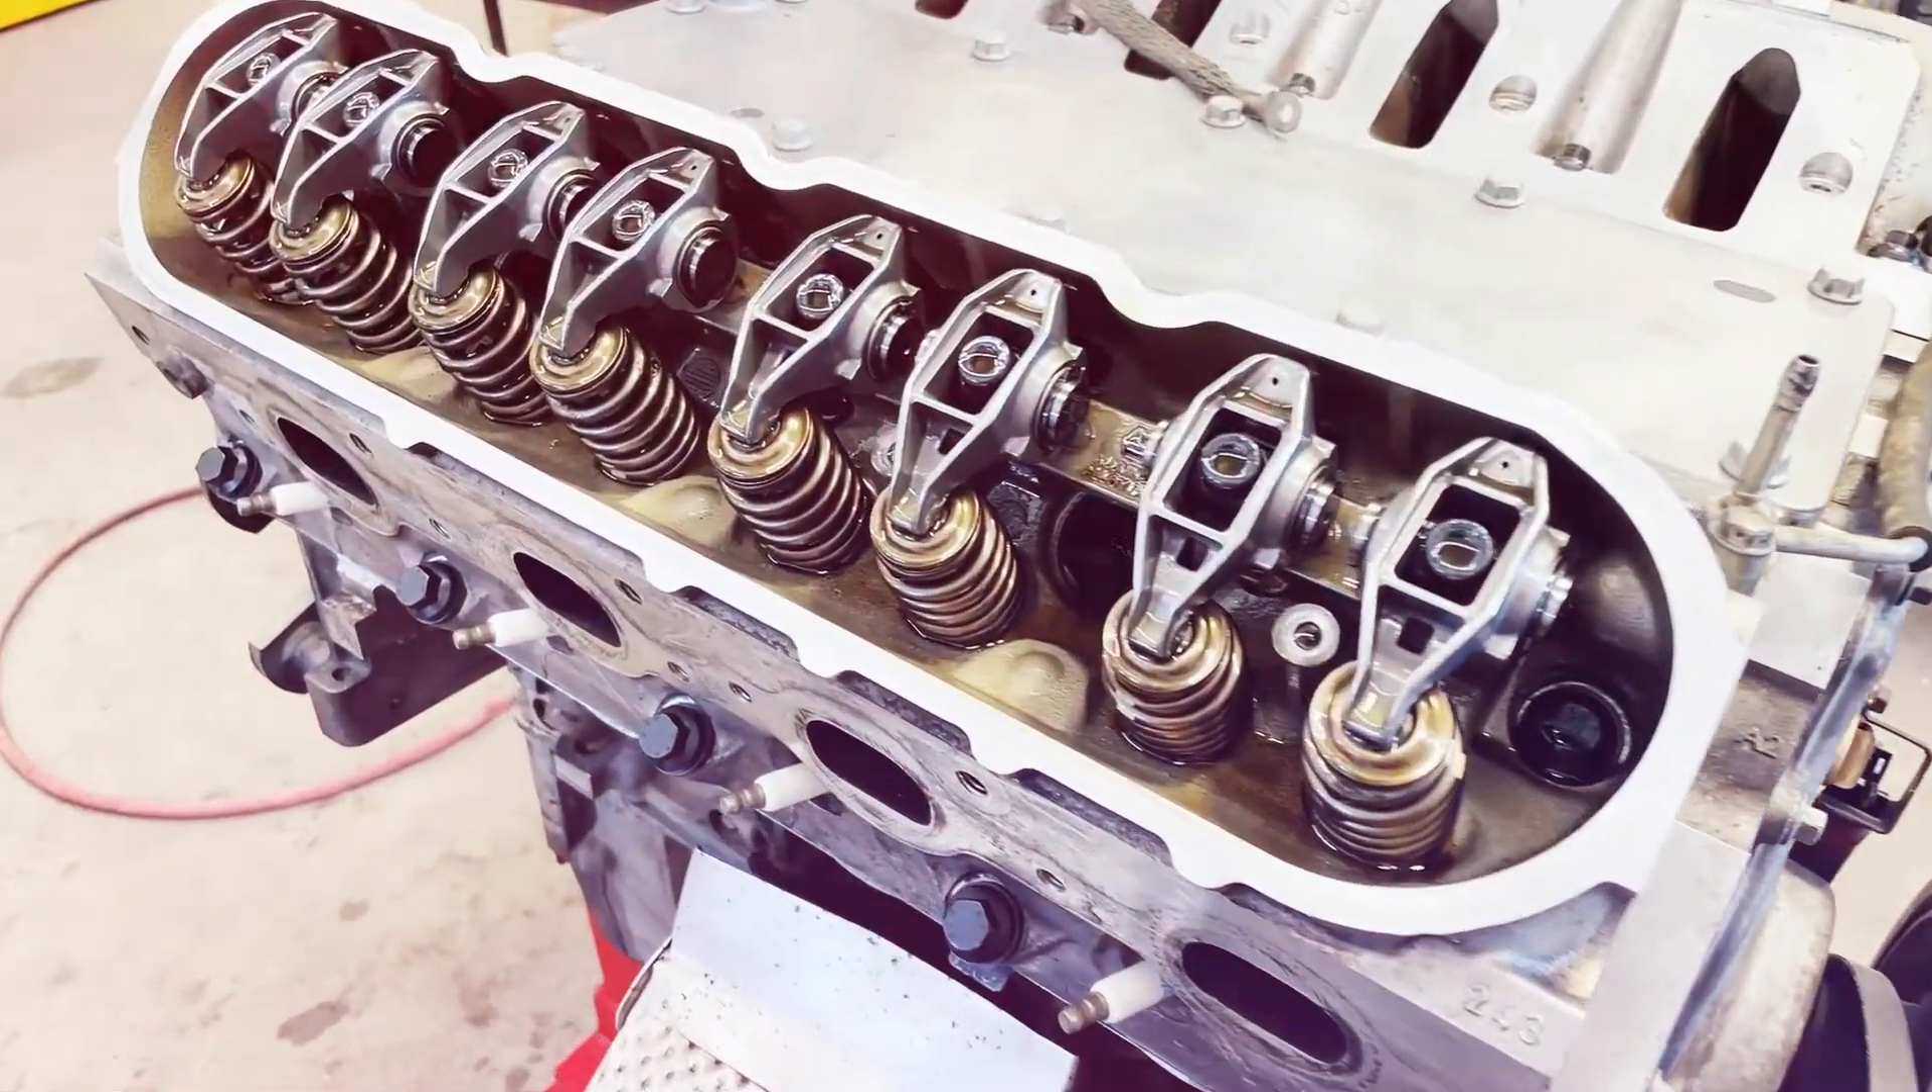We got the Brian Tooley 560 lift valve springs installed and Brian Tooley valve seals on it.